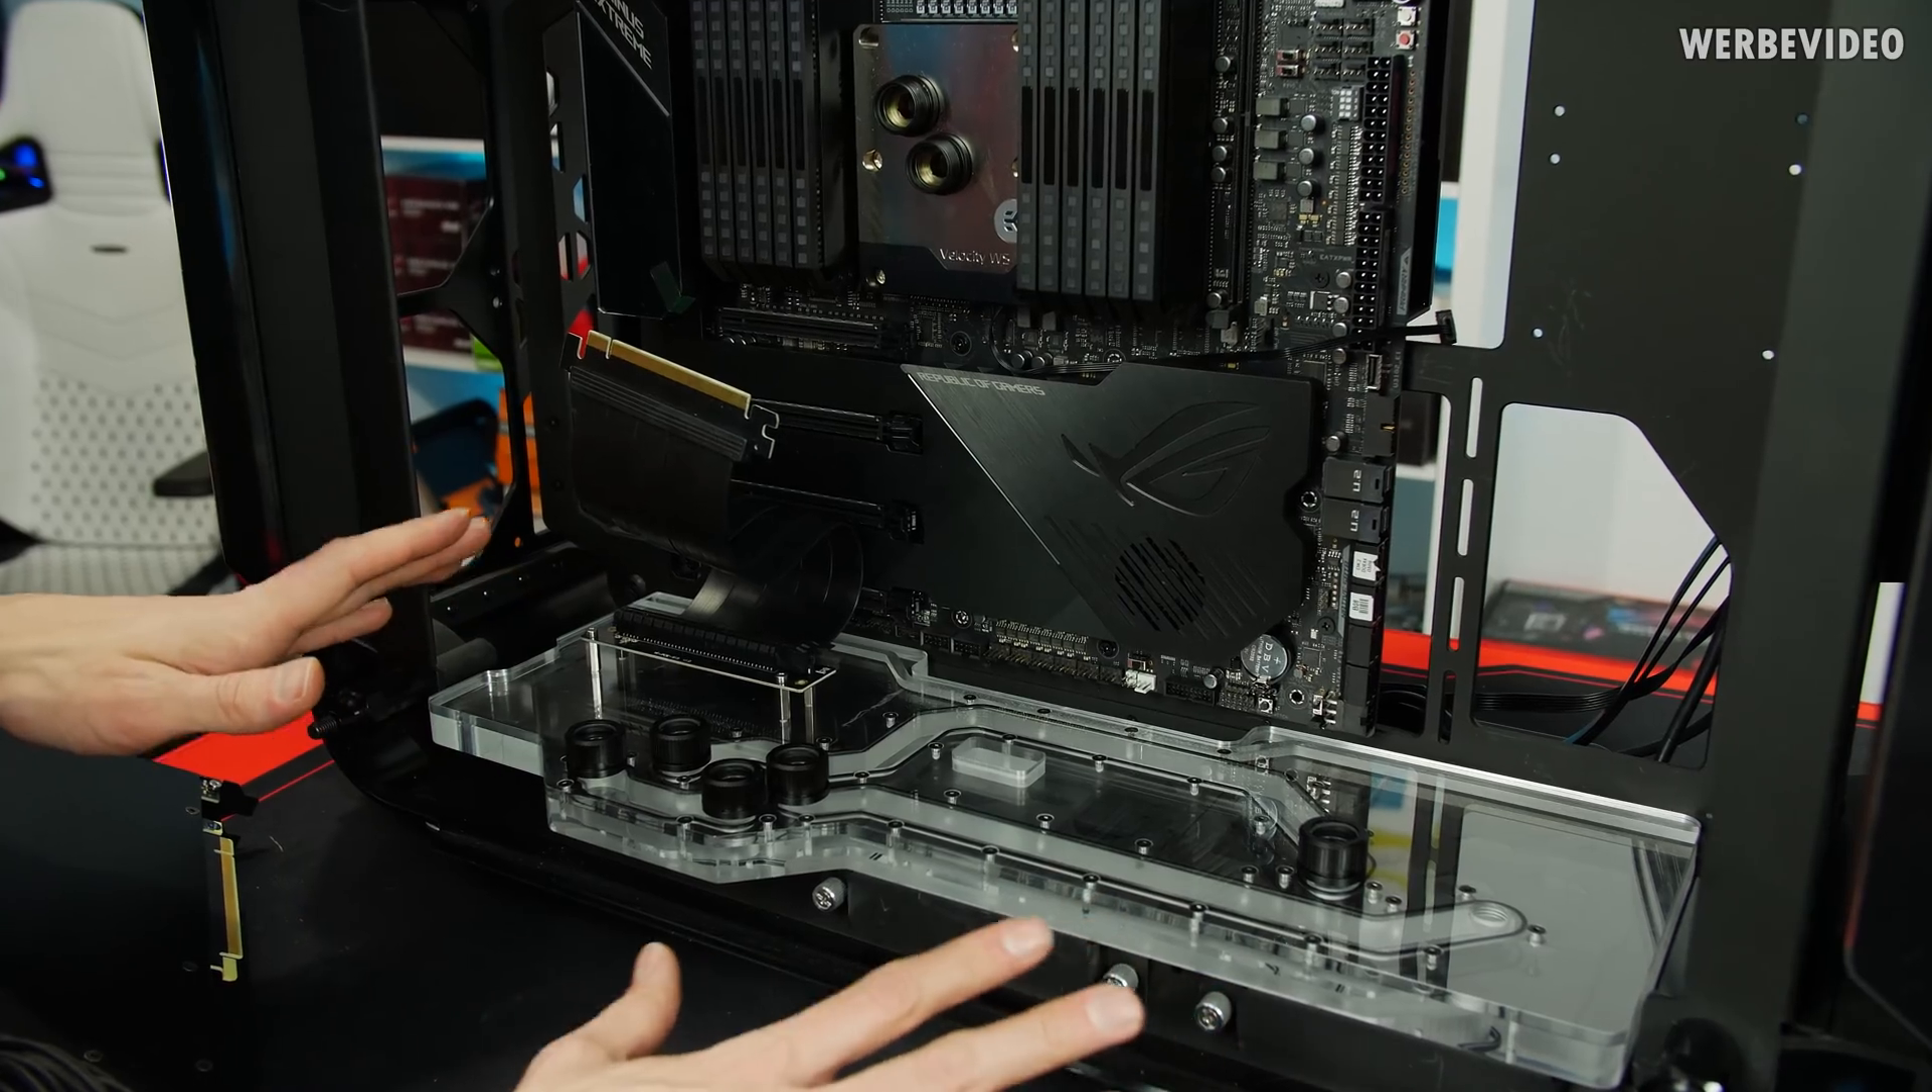Distro plate is sitting inside a case and I think it looks really beautiful especially with those EK fittings here.